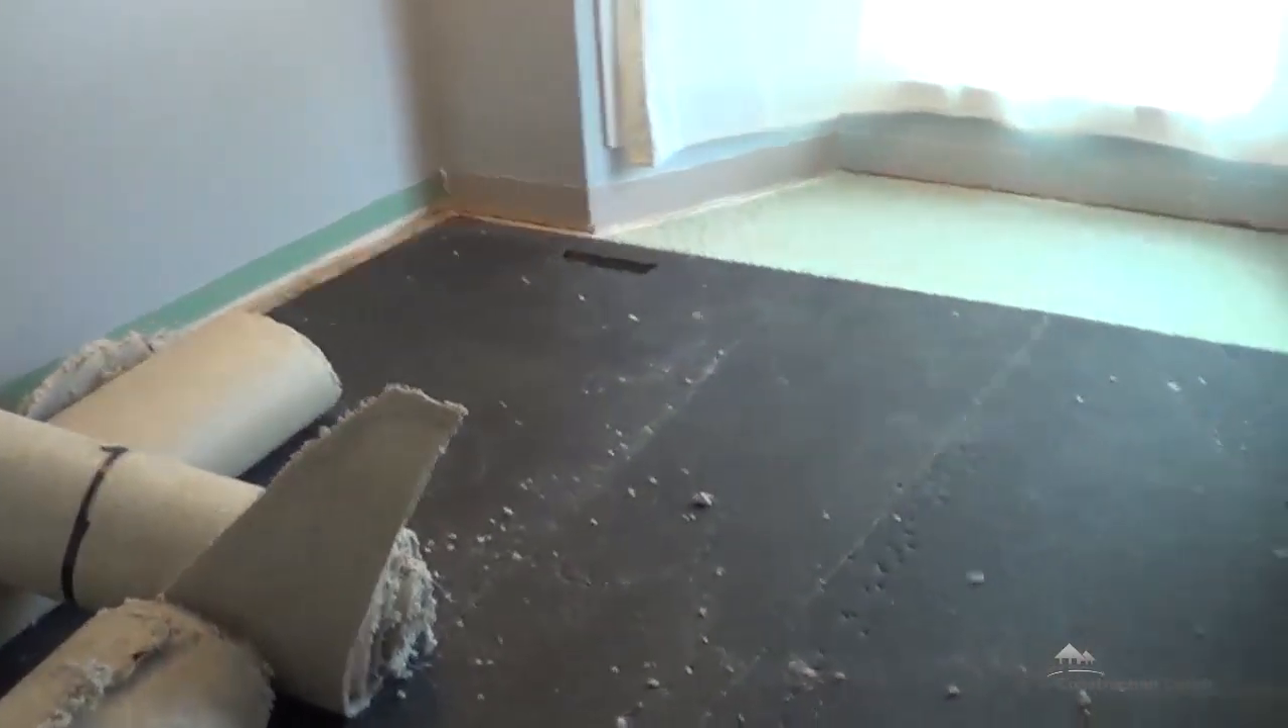Okay, you can see I've got the carpet removed. I've got the under cushion still to be removed.